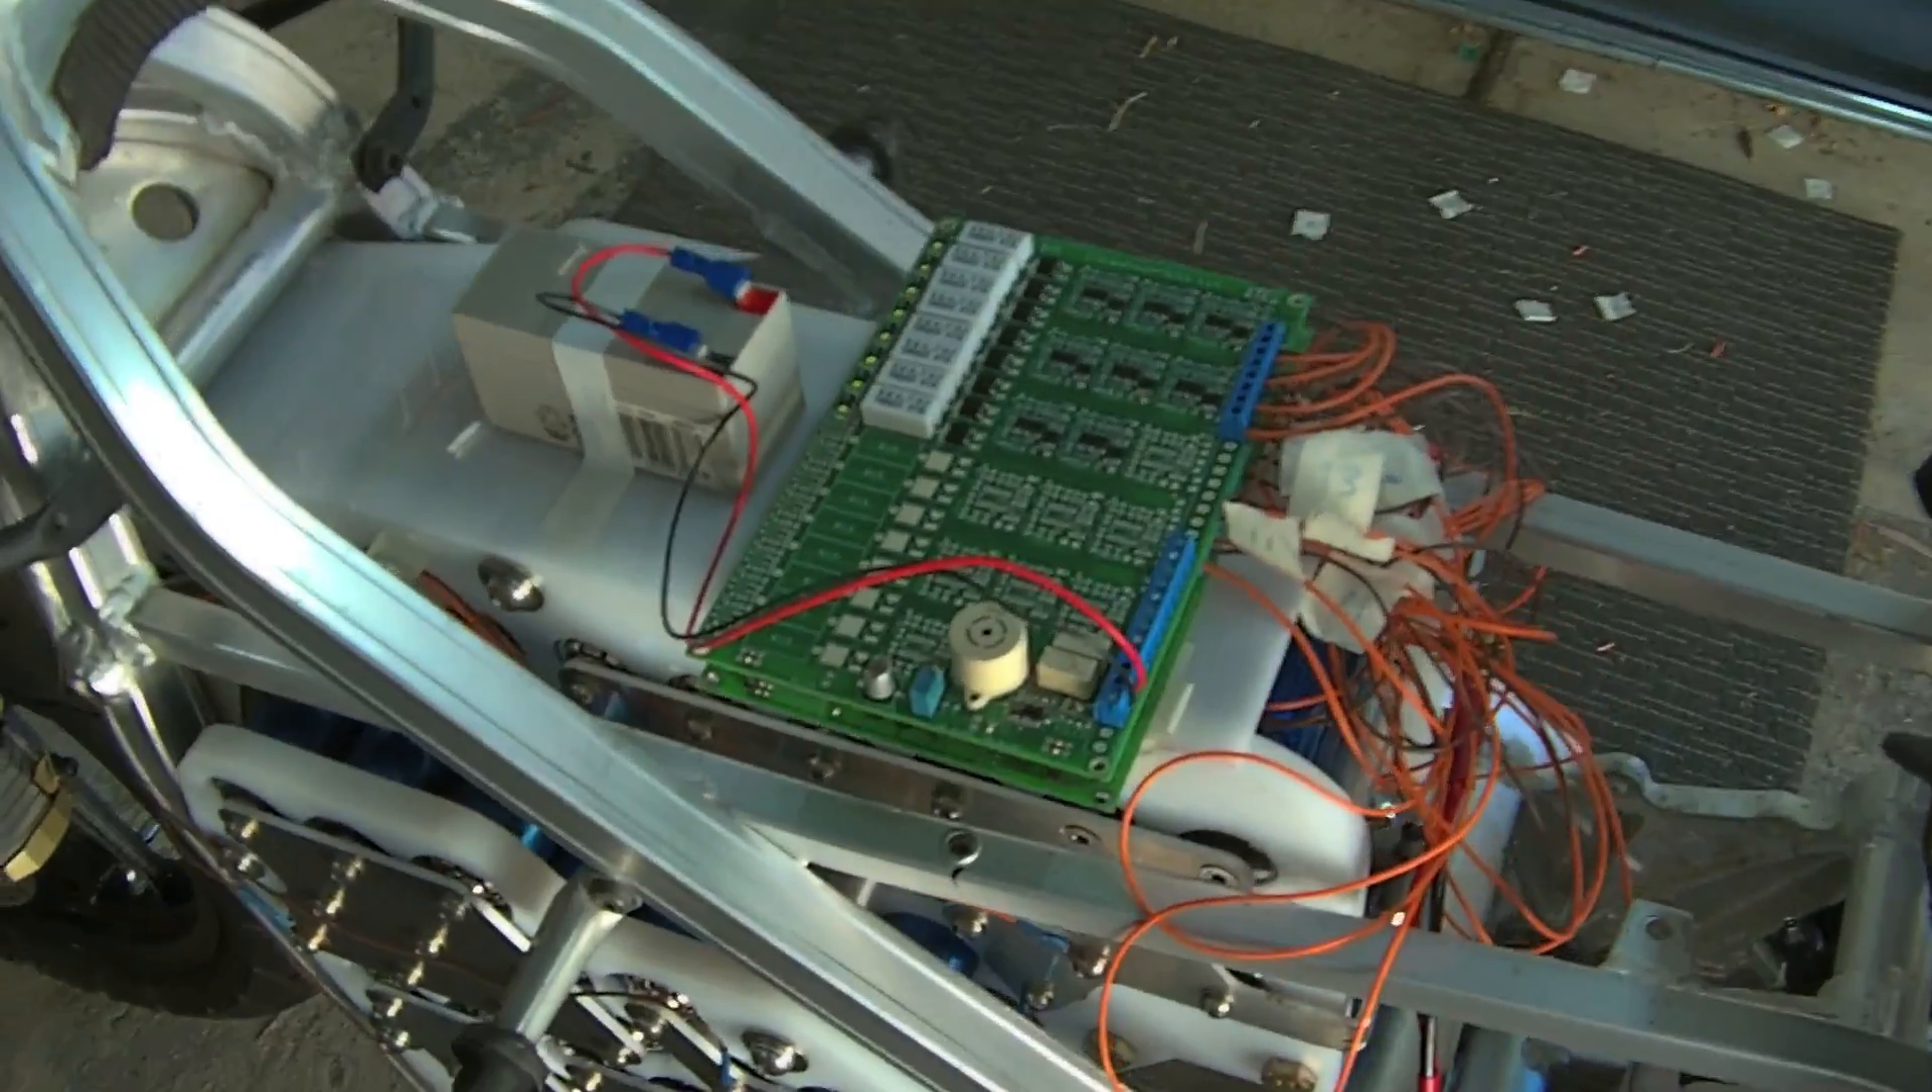I have temporarily placed the BMS system on the top of the pack here and temporarily wired them in.